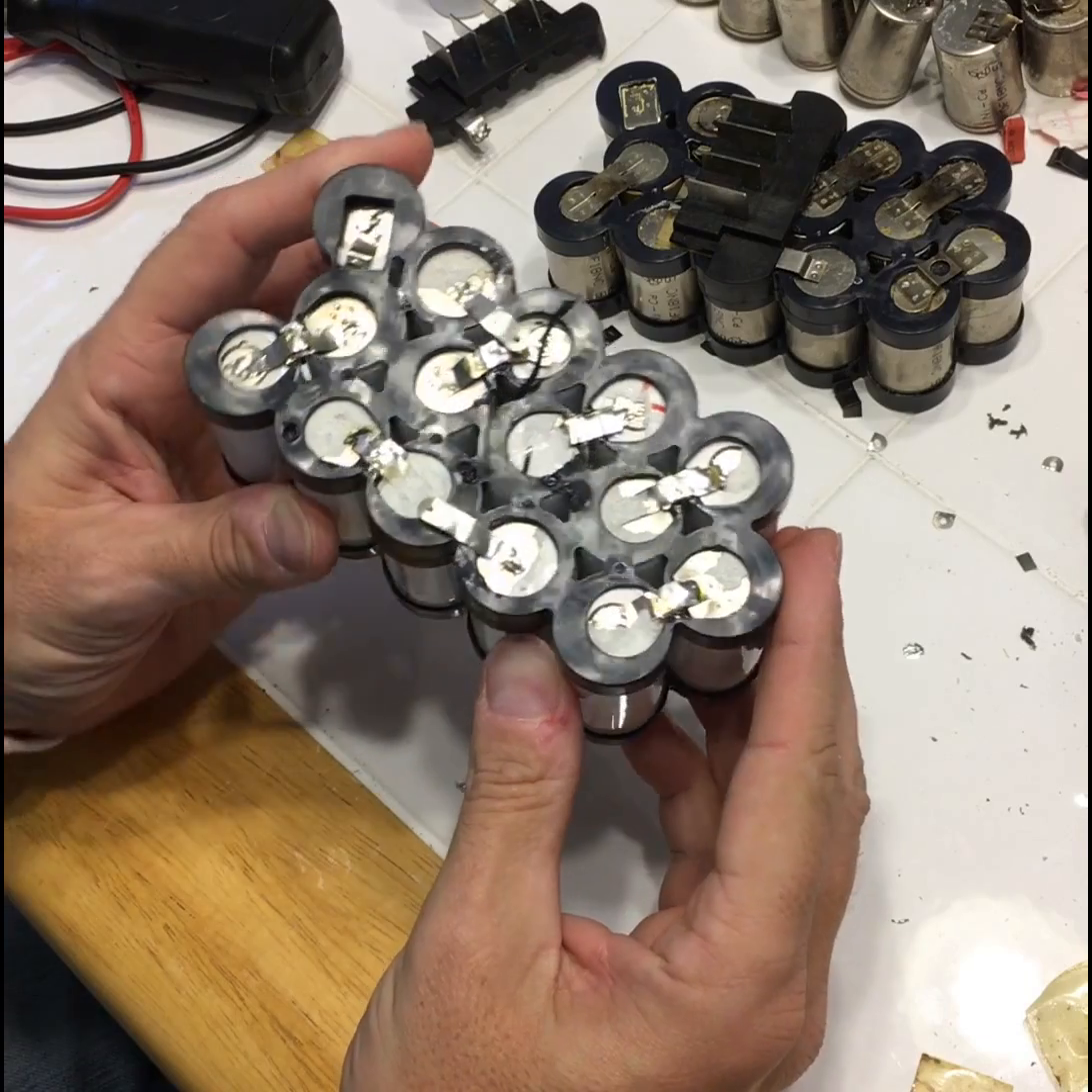So we have all of the tab soldered.